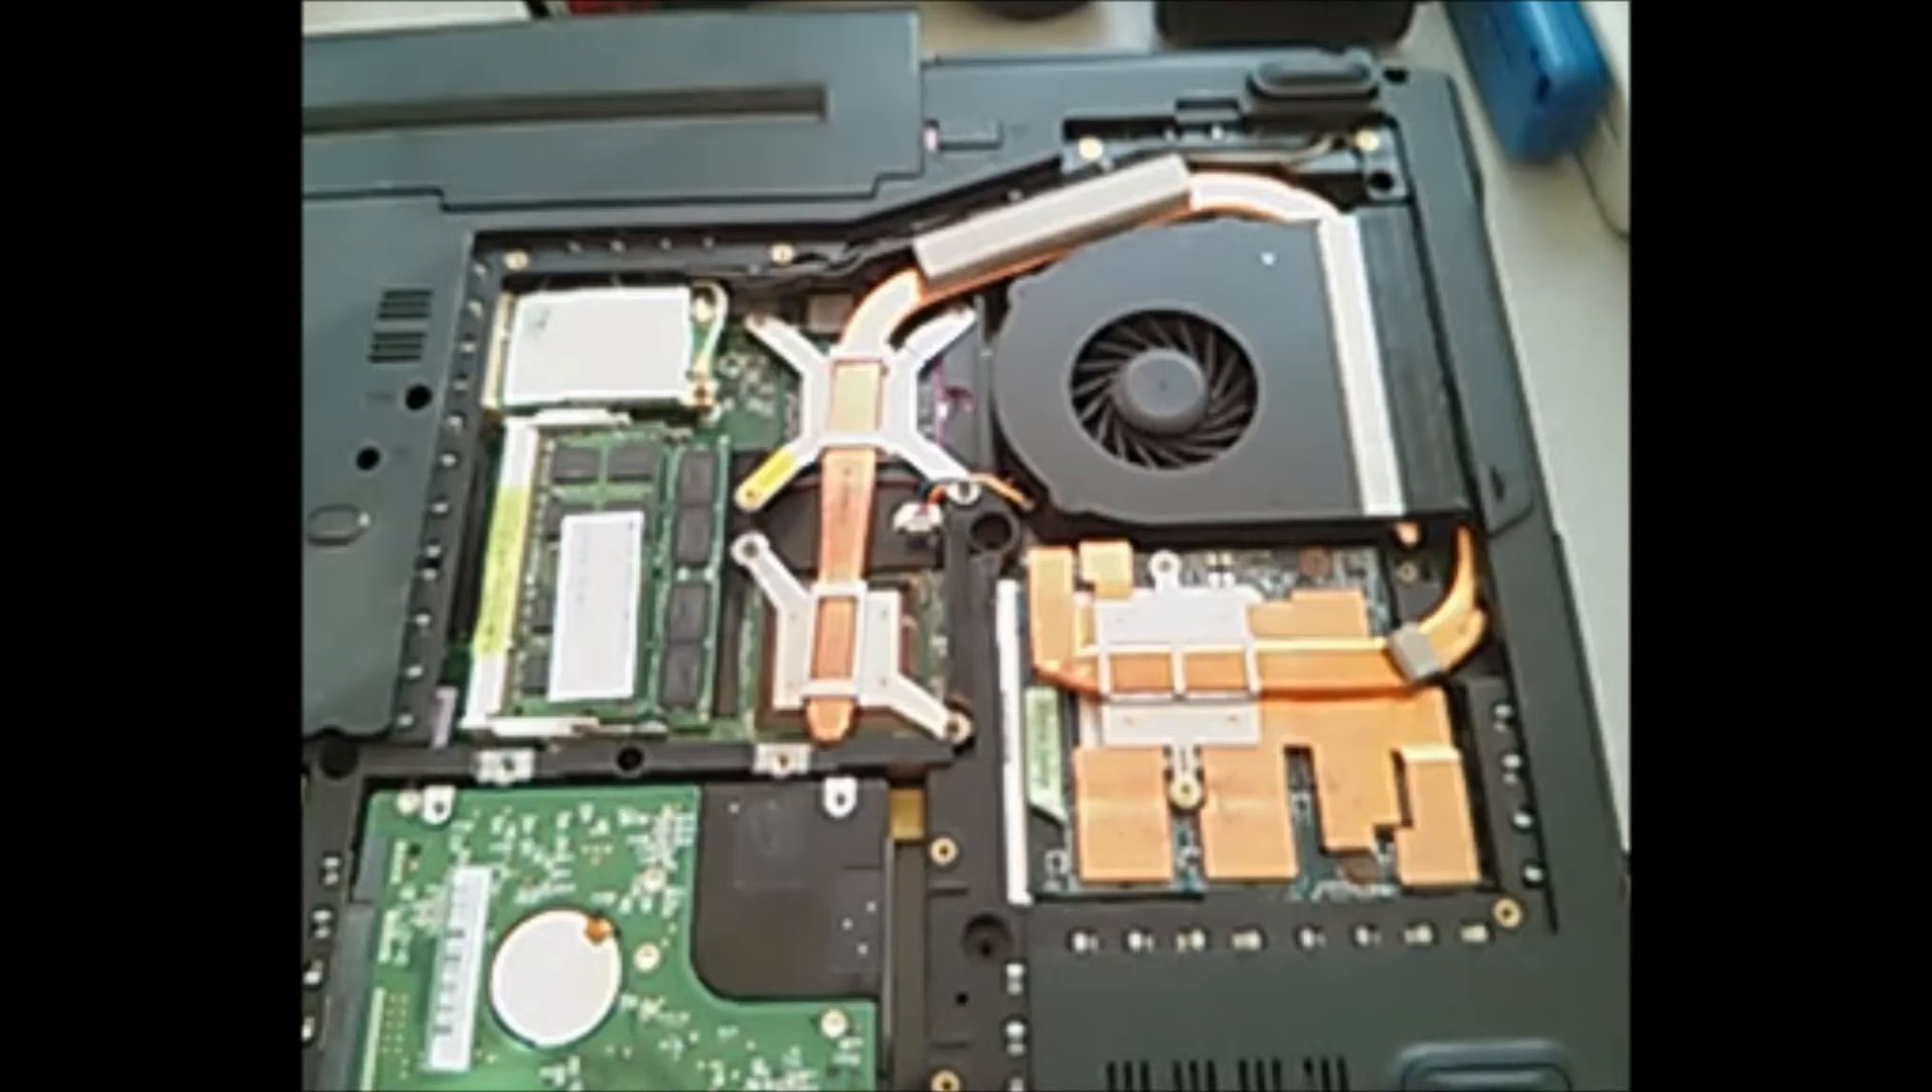This is what the fan looked like put back in the unit reinstalled.